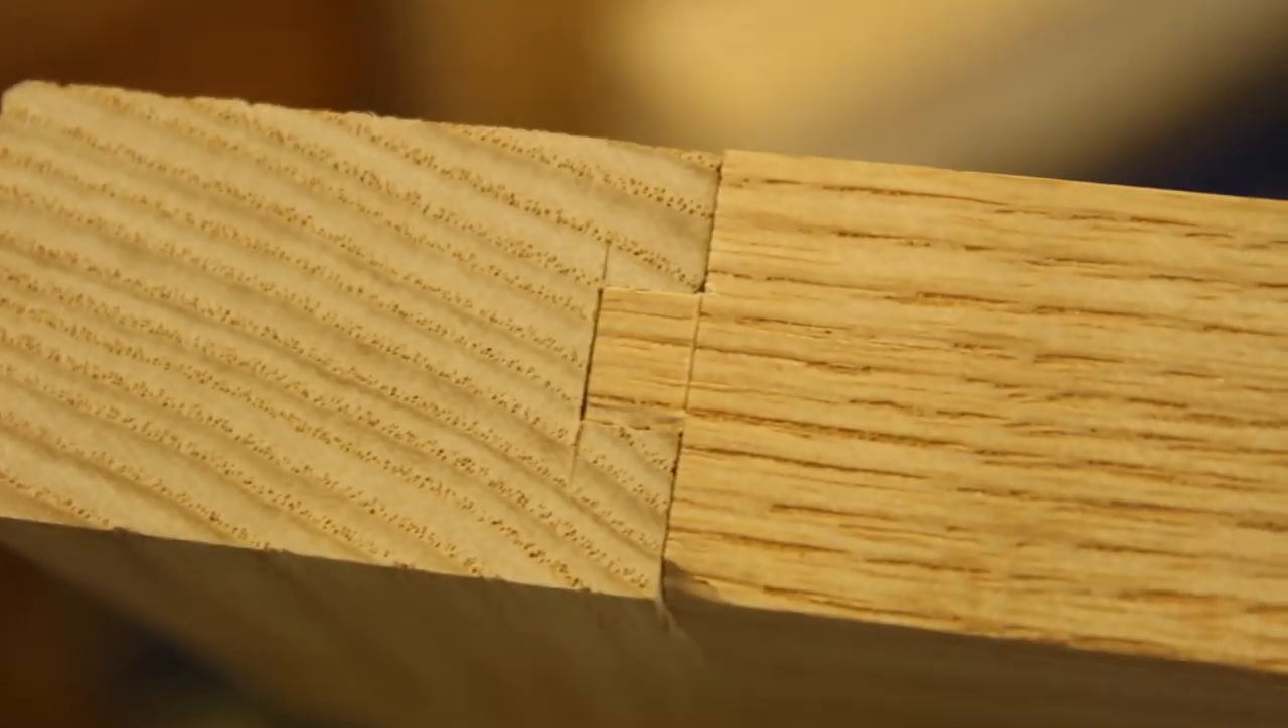And then we have the horned mortise and tenon which closed up very nicely. And we had no gaps which is what I love to see.